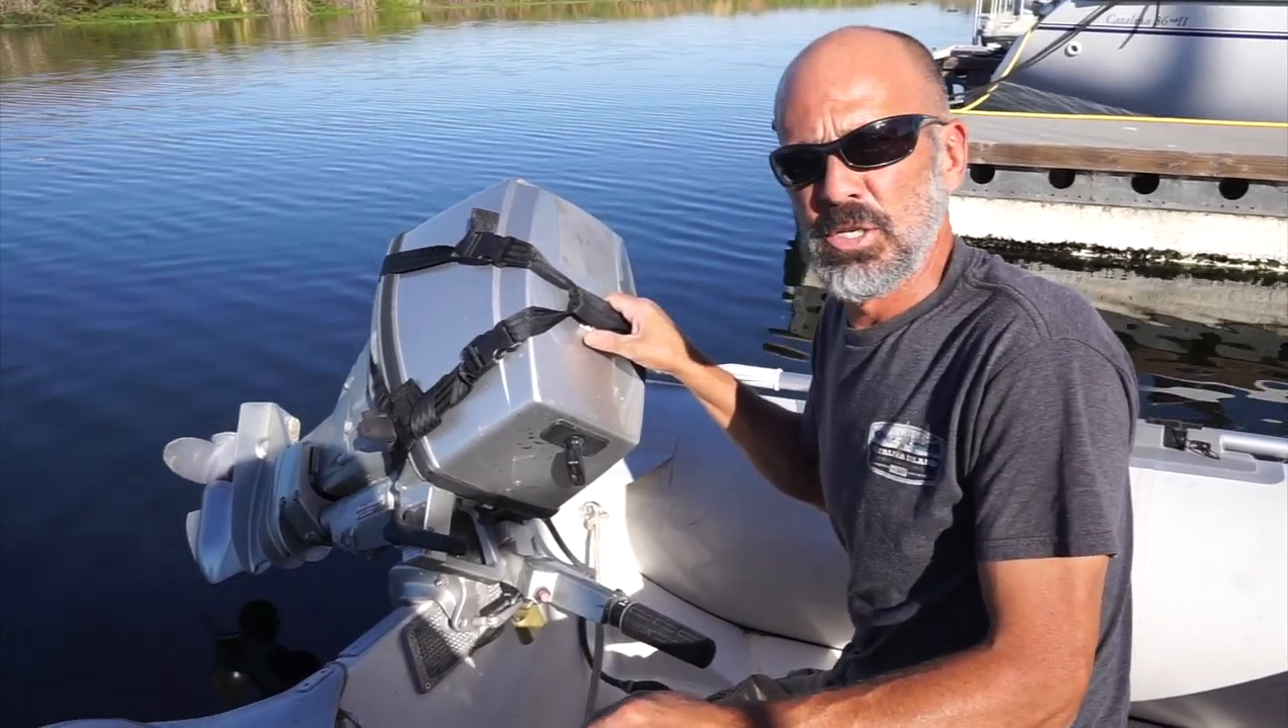I've got the strap installed on the outboard.